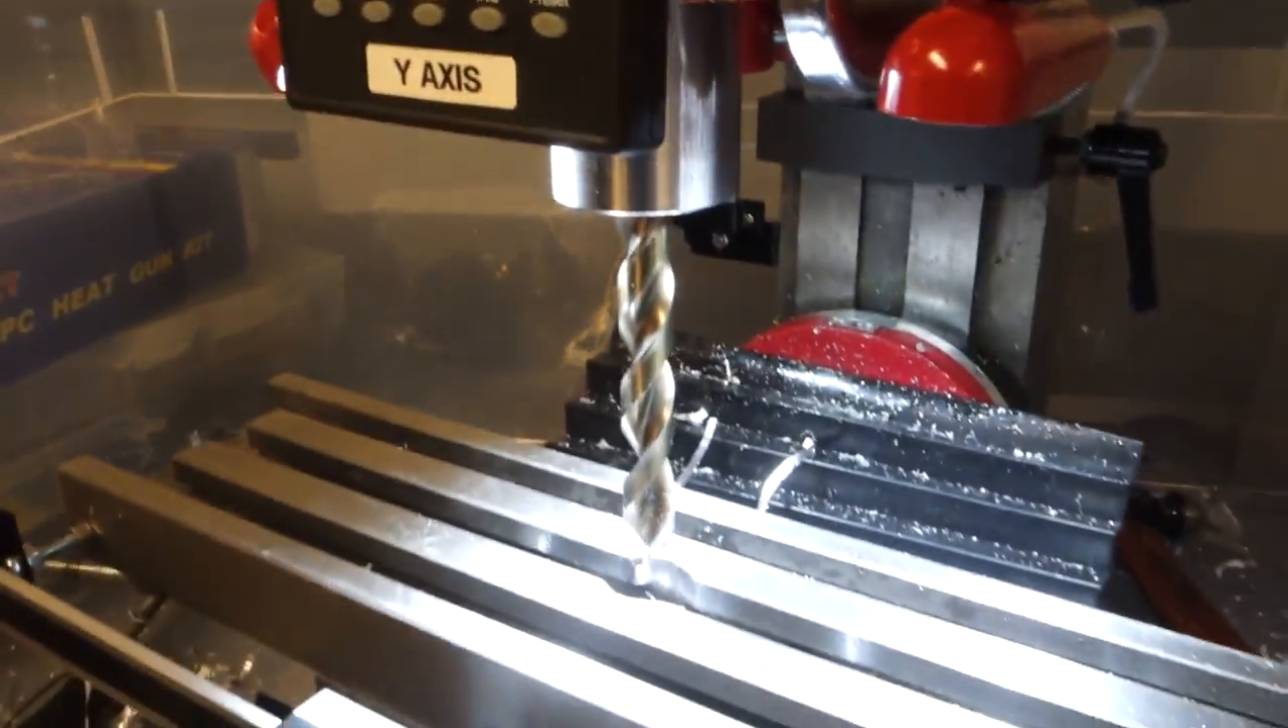I have my mill set up, and I have a half-inch drill bit installed in the collet.